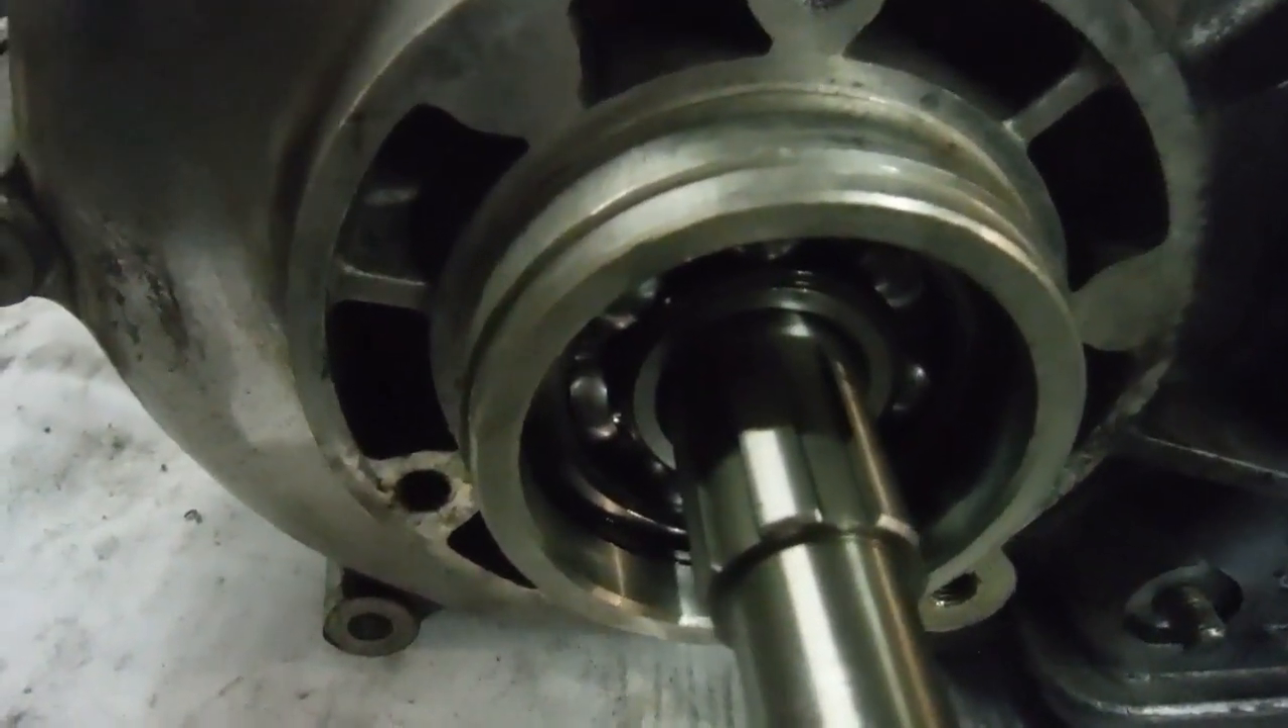And I haven't got any seals in yet to cause any drag on the main shafts, but the new main bearings are in.